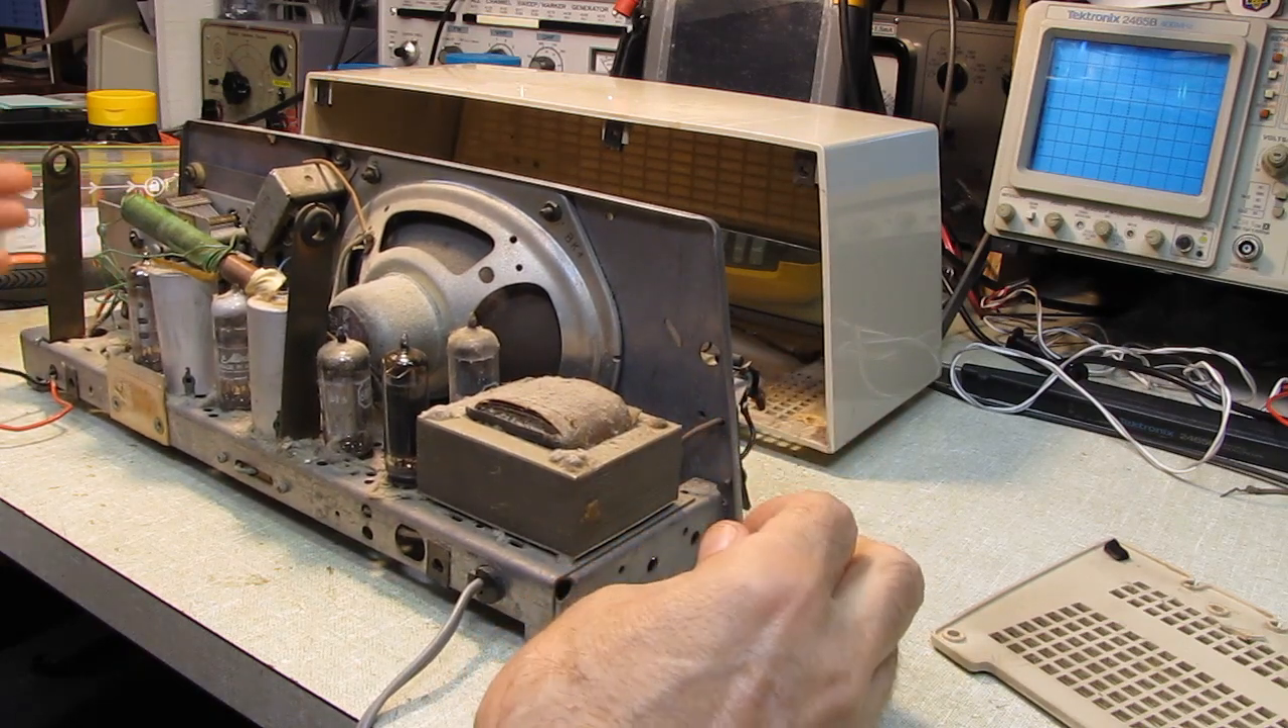Okay, we have the chassis pulled out of the cabinet here.